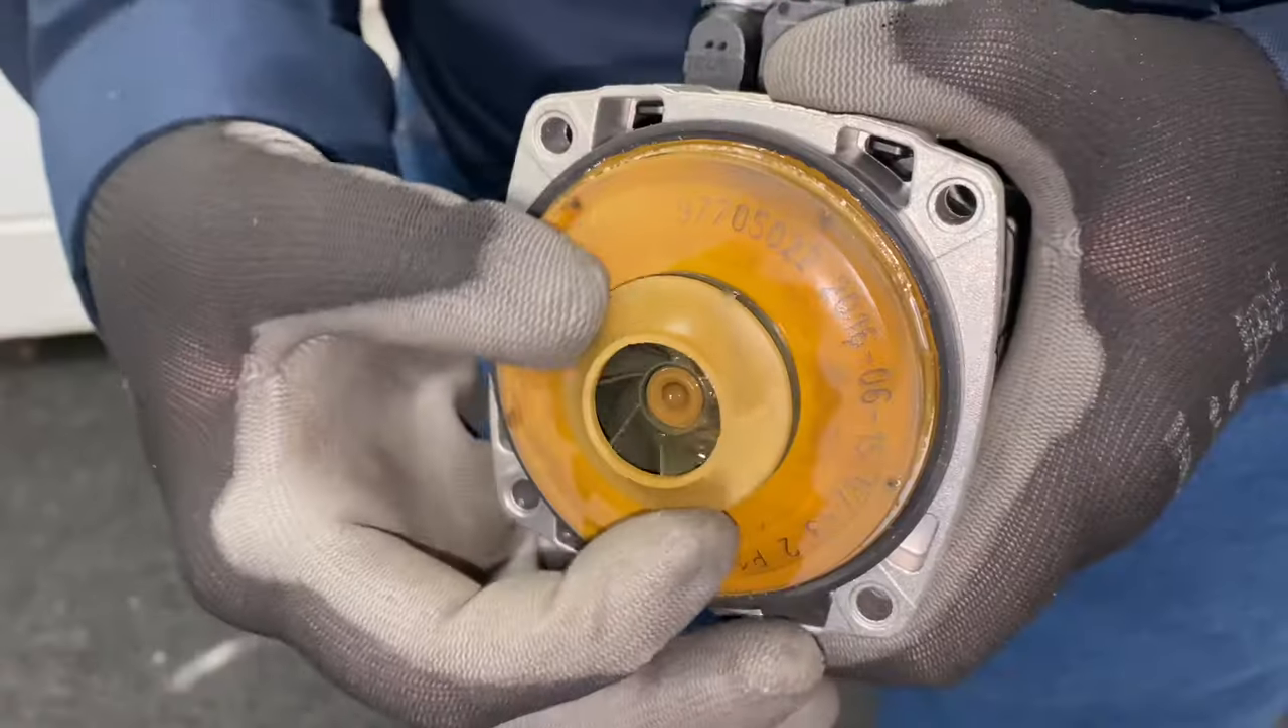So, we've got the pump out.